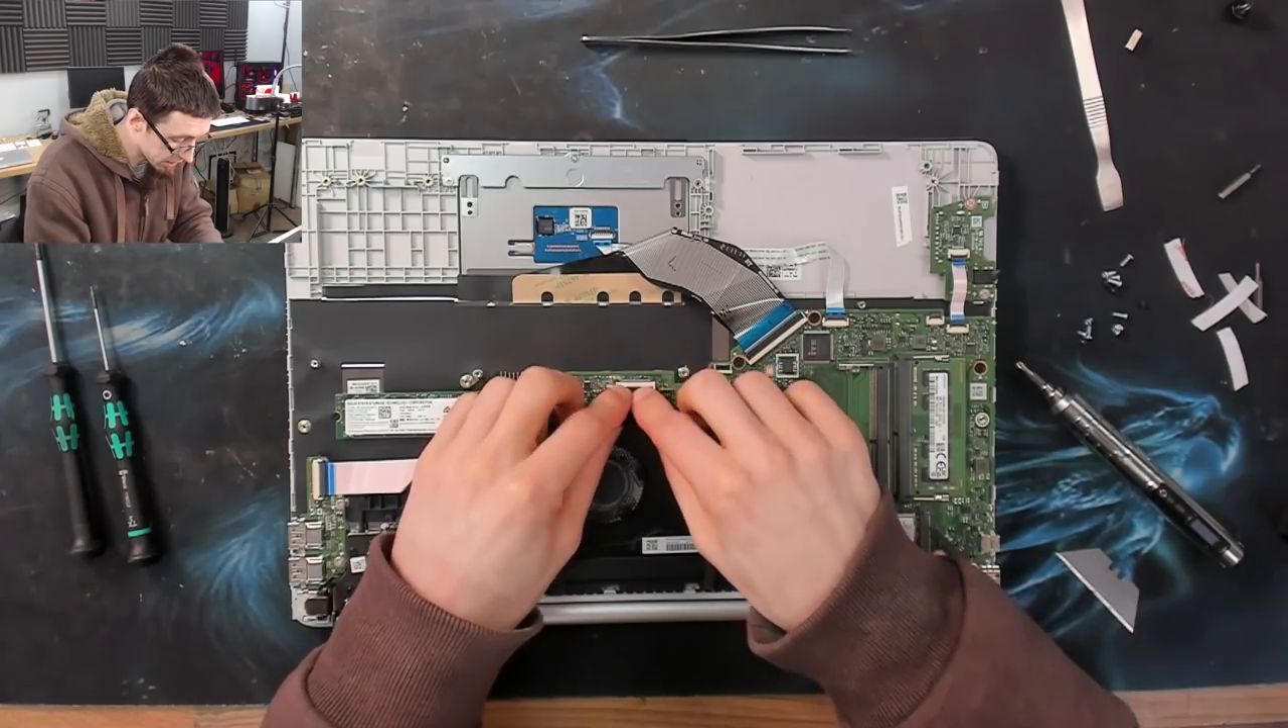Until we've got the back cover on and the screws in we don't have full structural rigidity of the laptop.